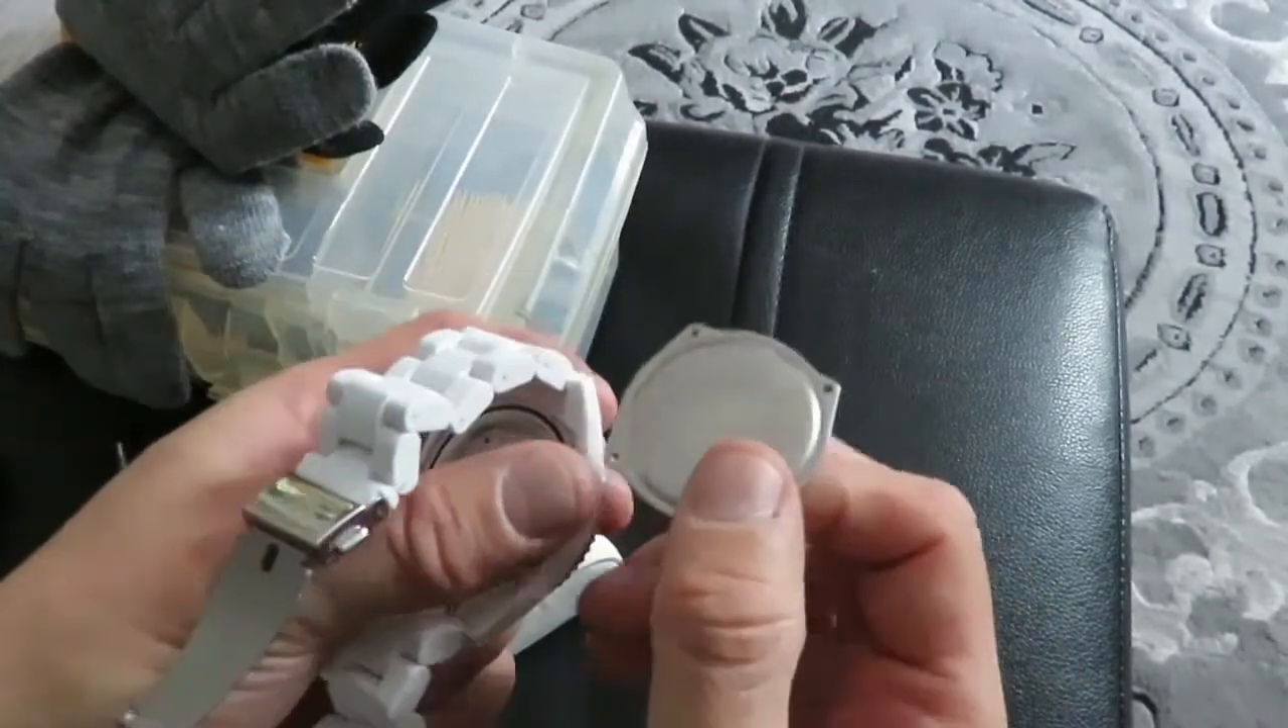All right guys so i finally got the back screwed off of this thing.